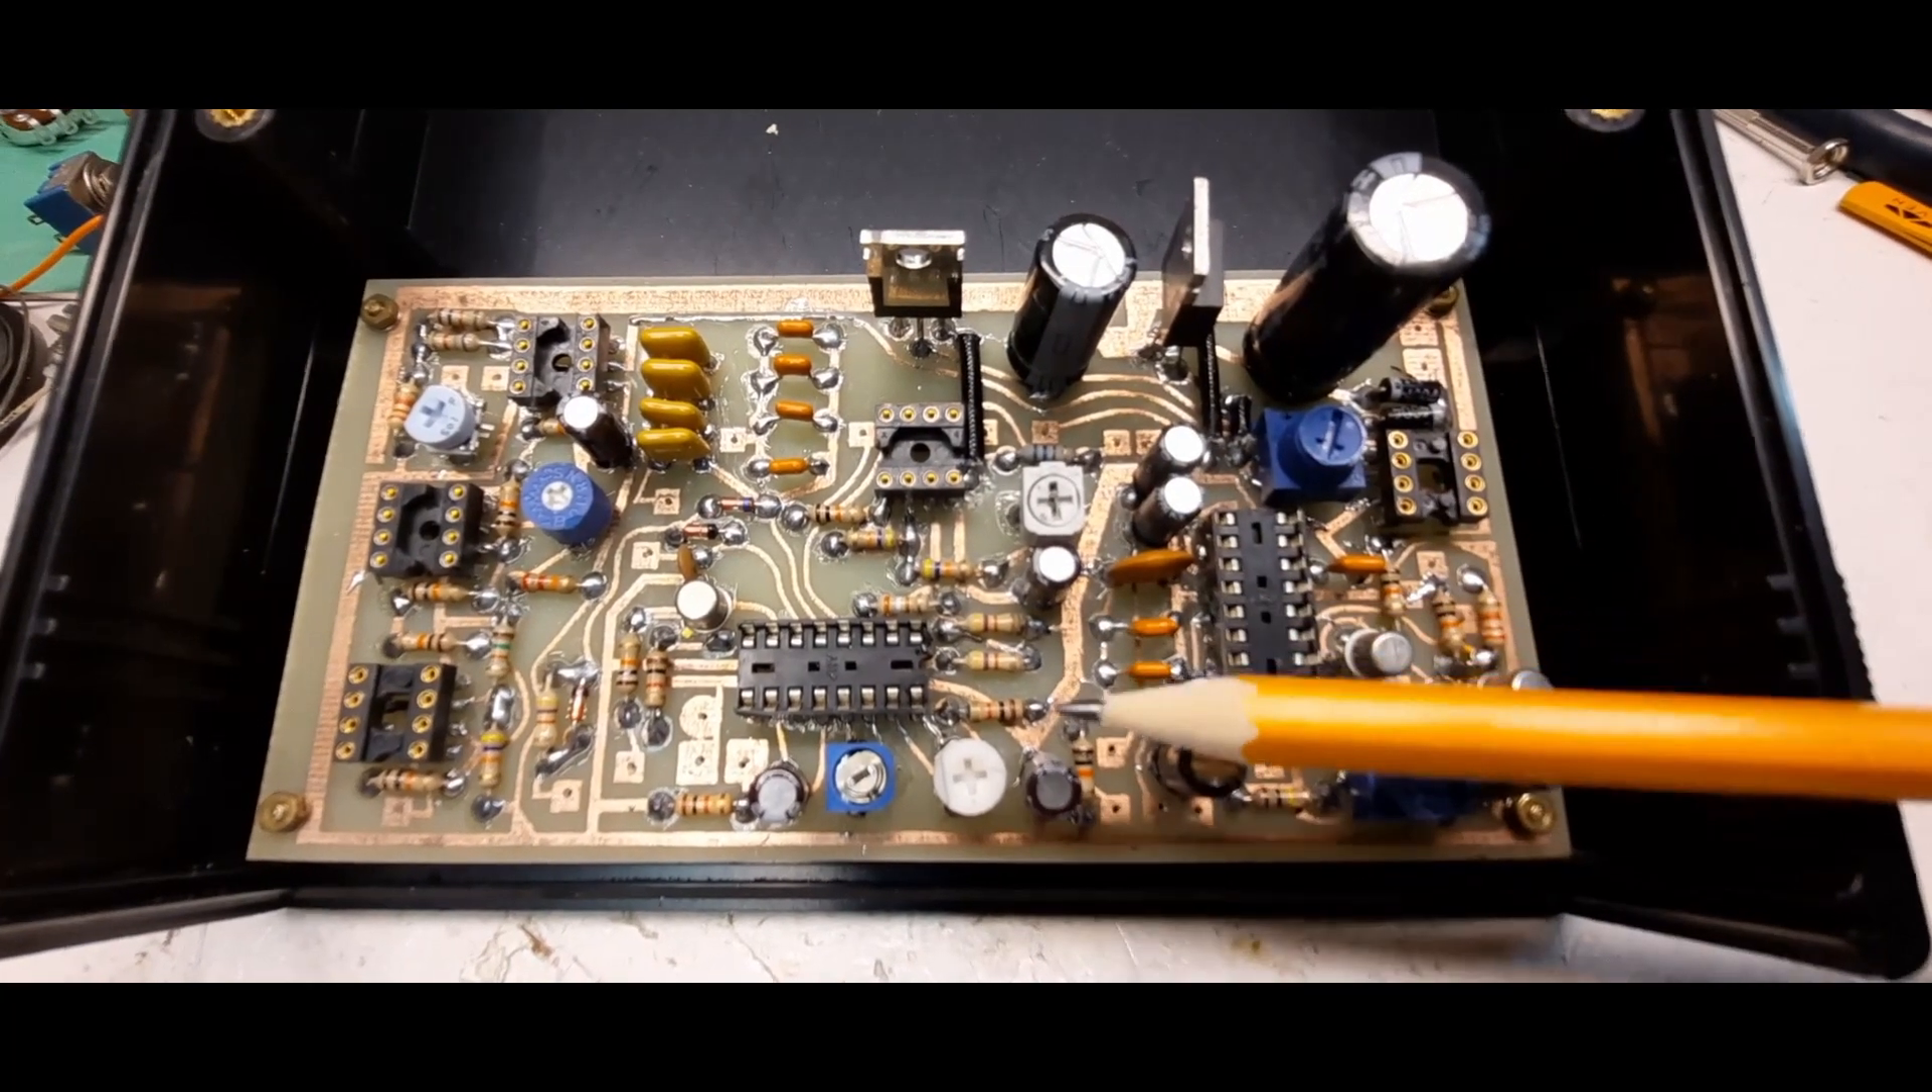Uh as you can see I haven't put the ICs in yet.